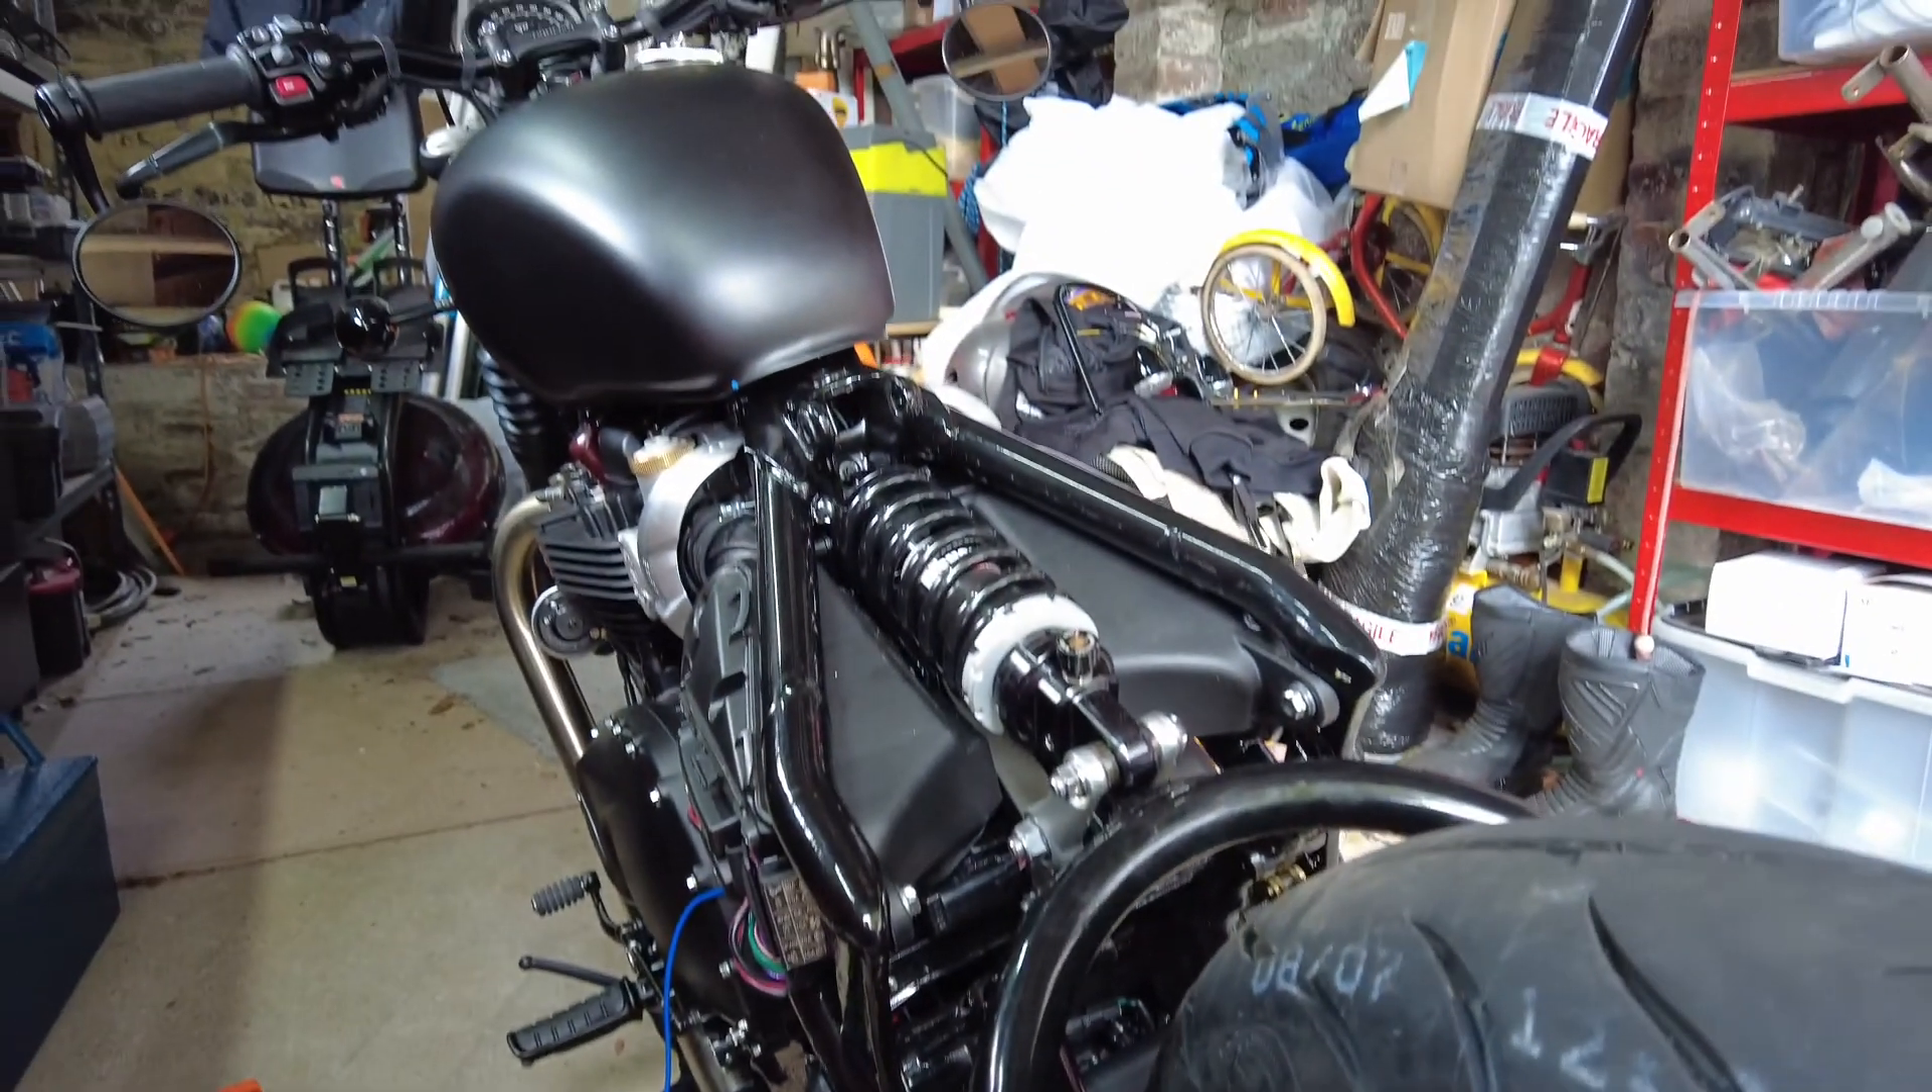You can see I've also removed the seat already.